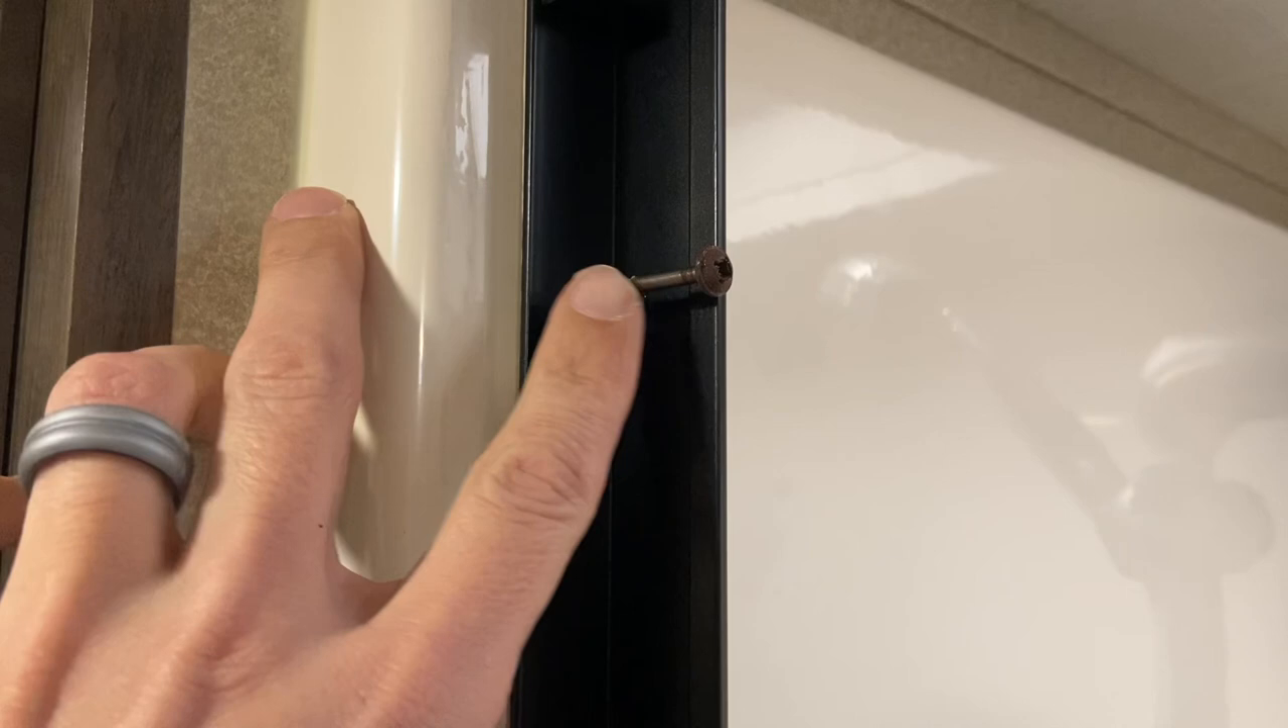Just to test make sure my holes were good i went ahead and put the screws in a little bit.